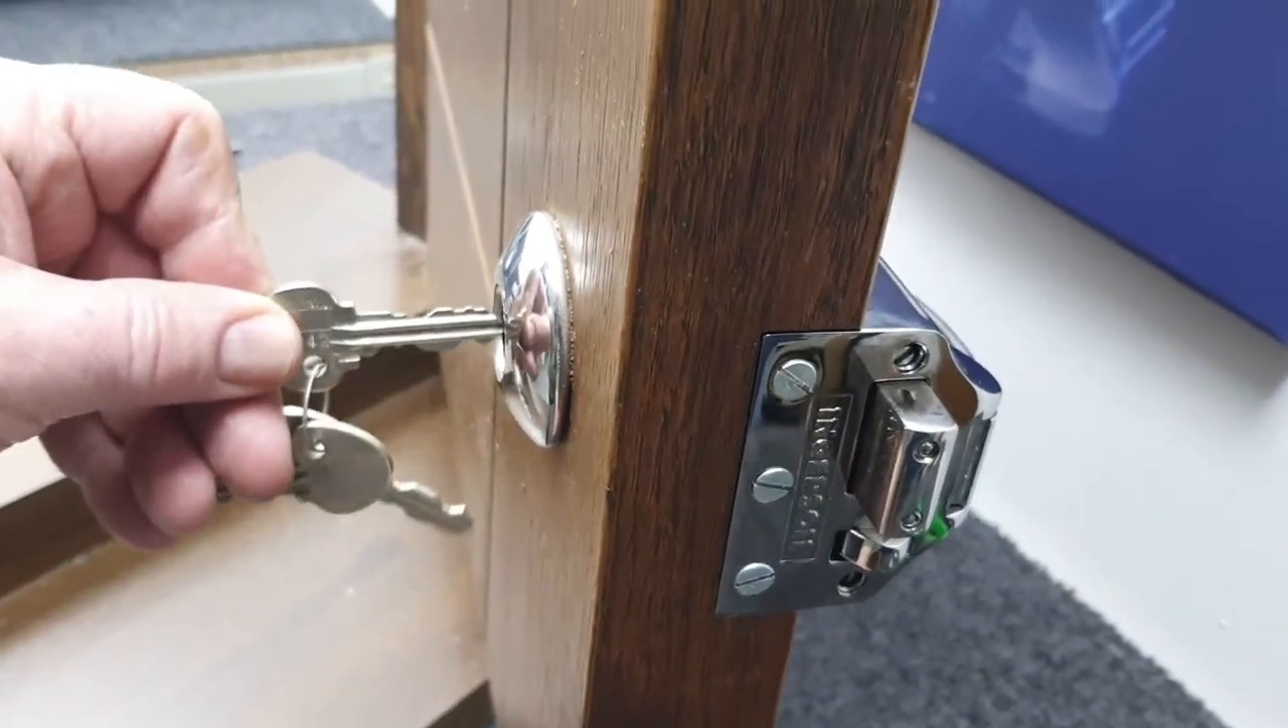We're going to pop the three wood screws back in. So they're in there now.